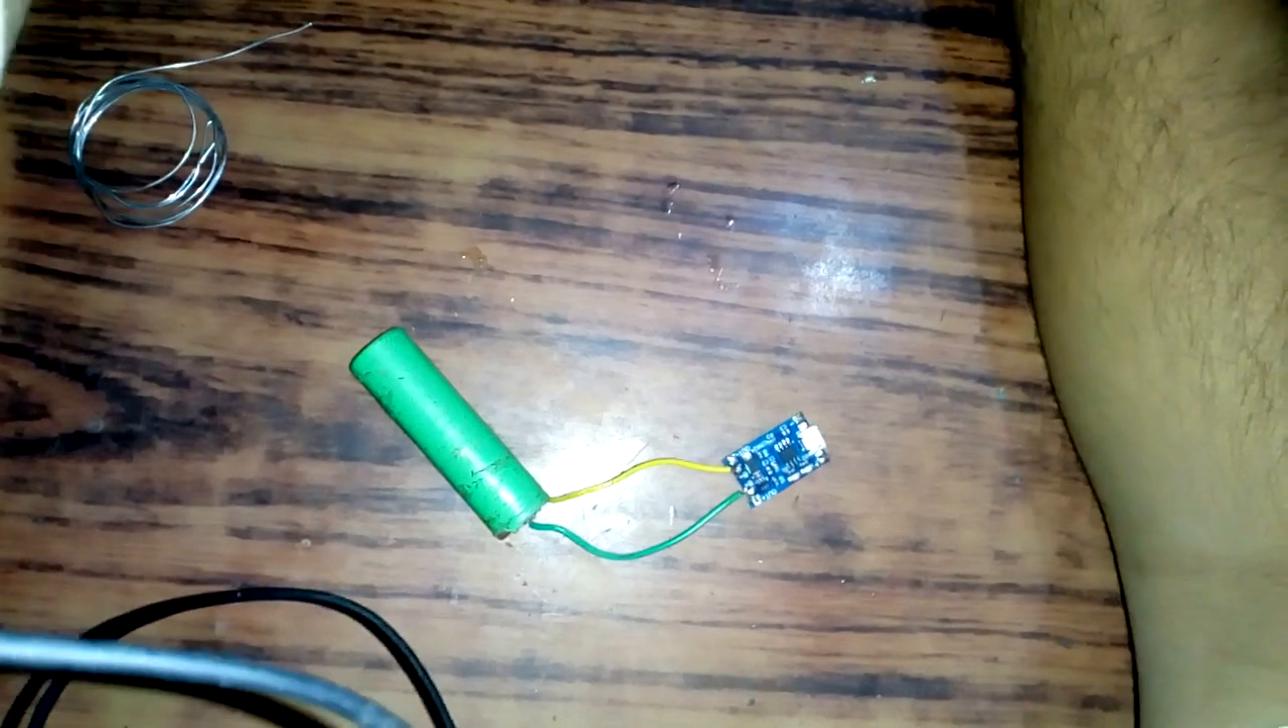So until now I have connected the battery I haven't connected the load yet.